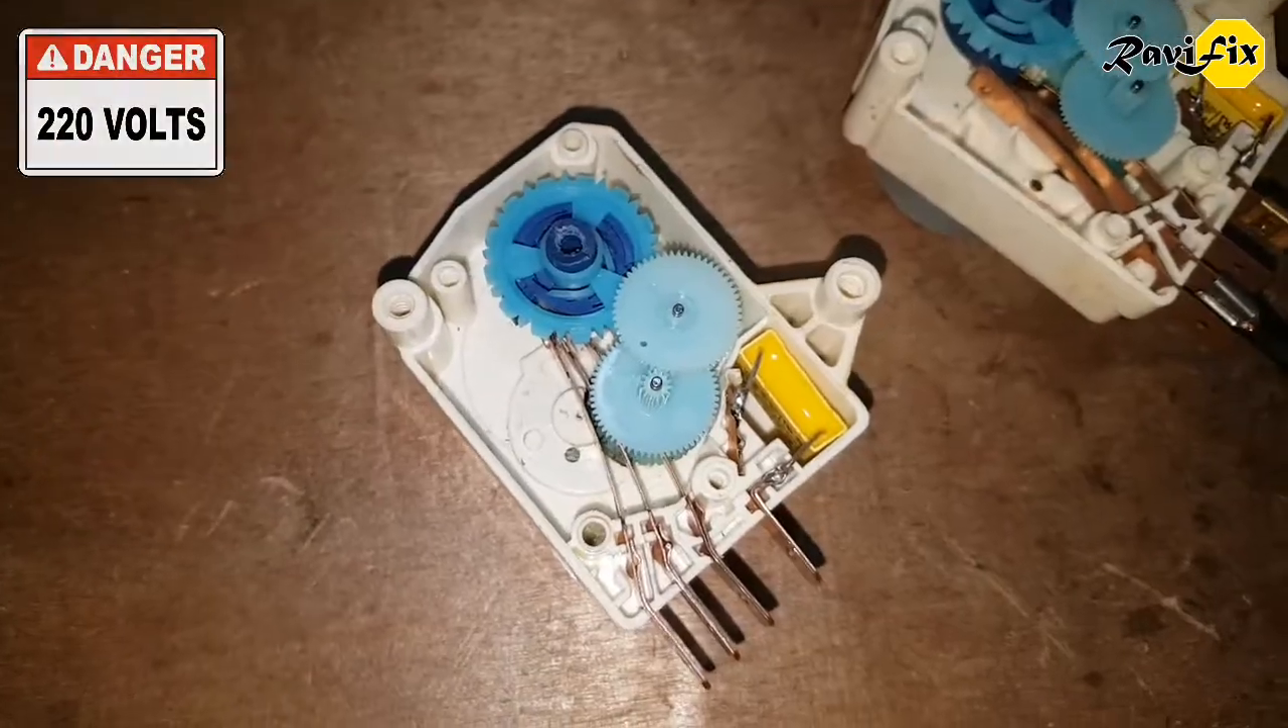Okay I removed the top lid.